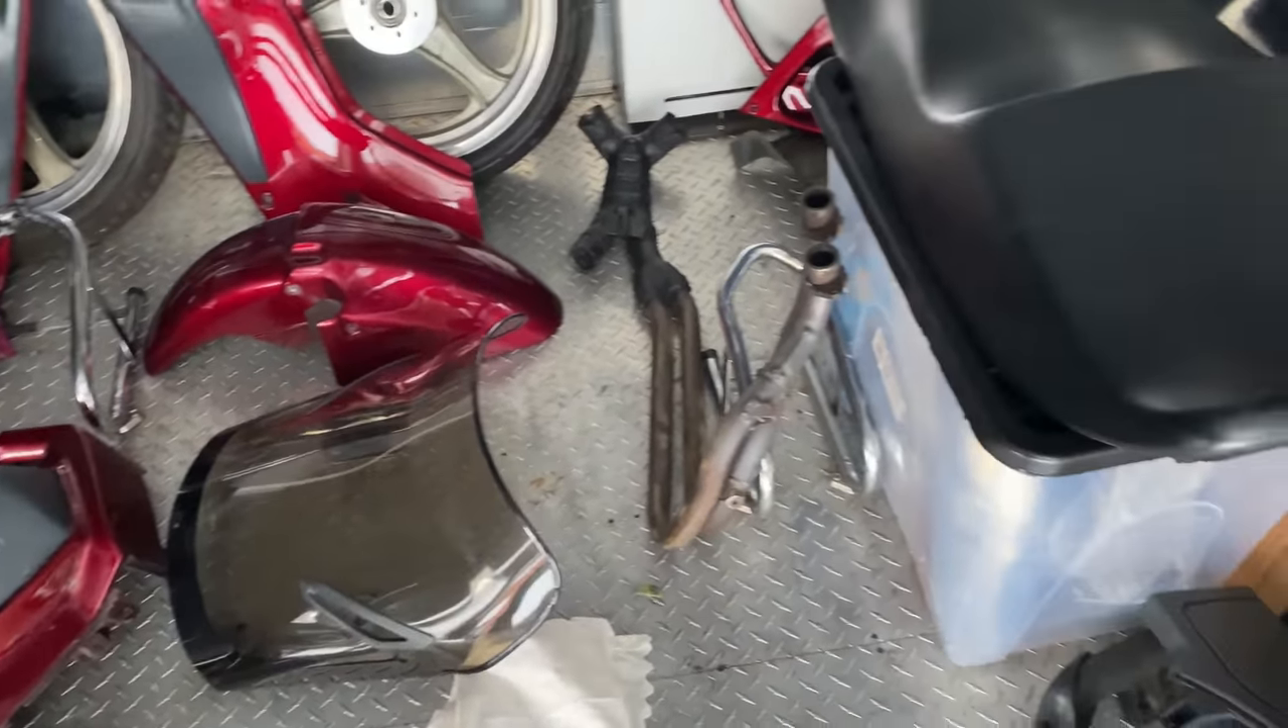So first of all I had to remove all the bodywork, there's so much of it and when it's removed from the bike it takes up so much room.